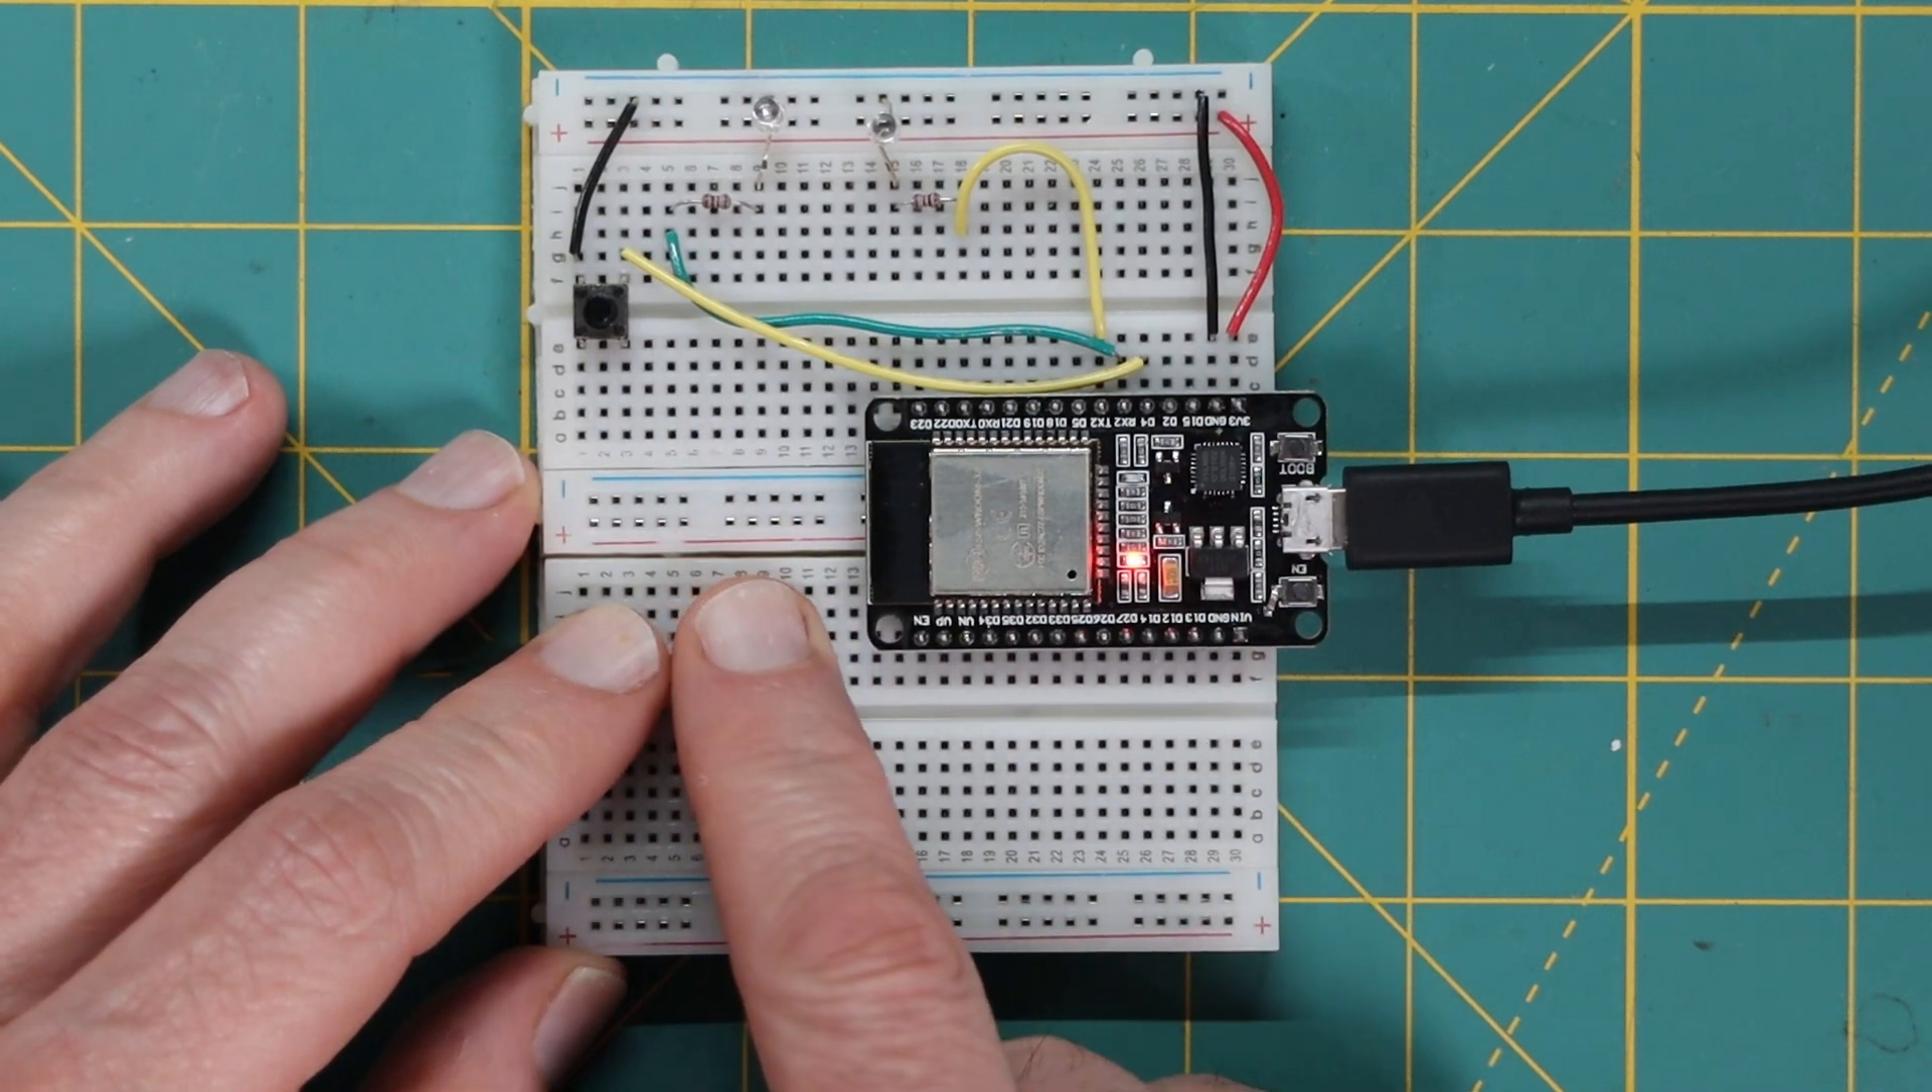What I've done here is I've moved the board to a breadboard.